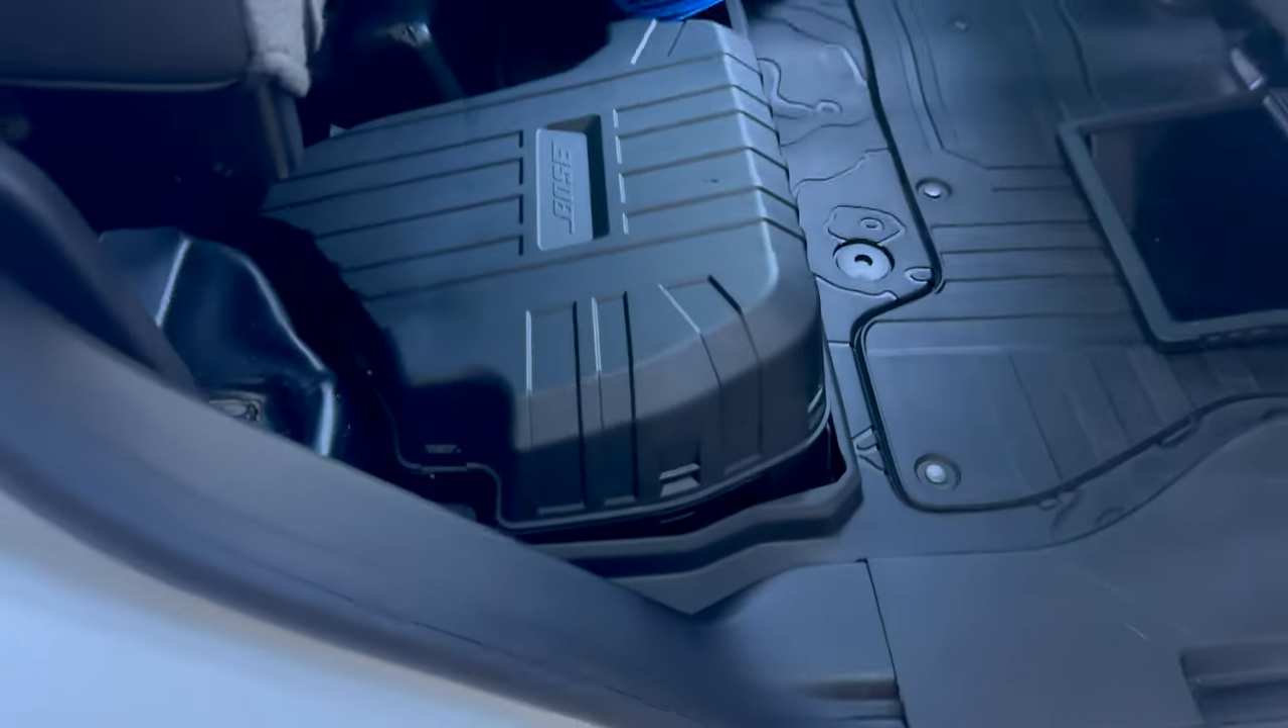So the box is back in, everything's bolted back together. It looks just like factory.